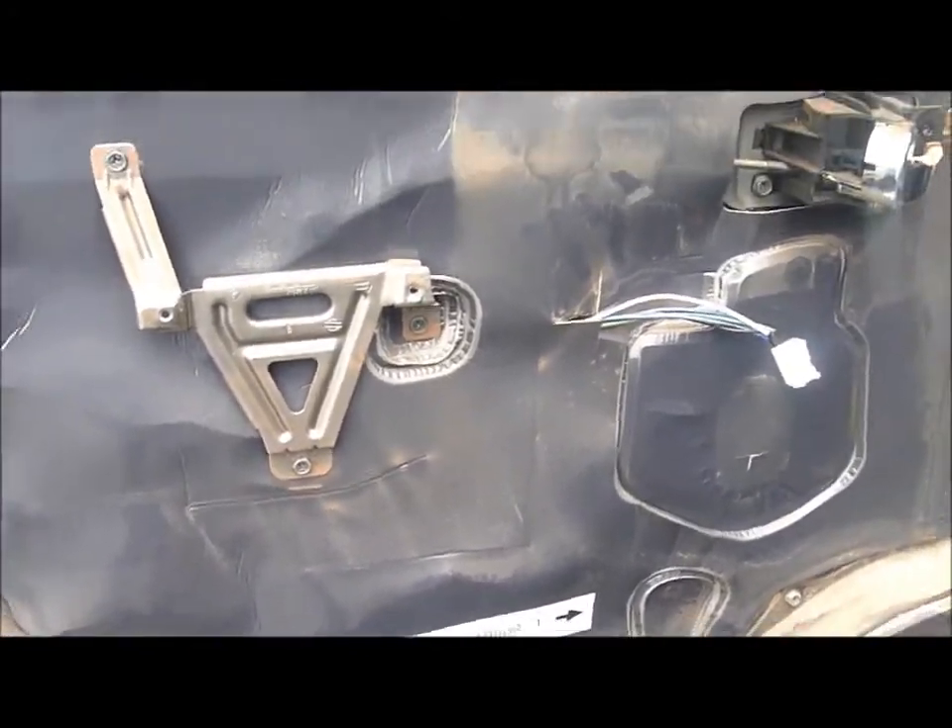That is the side panel off.